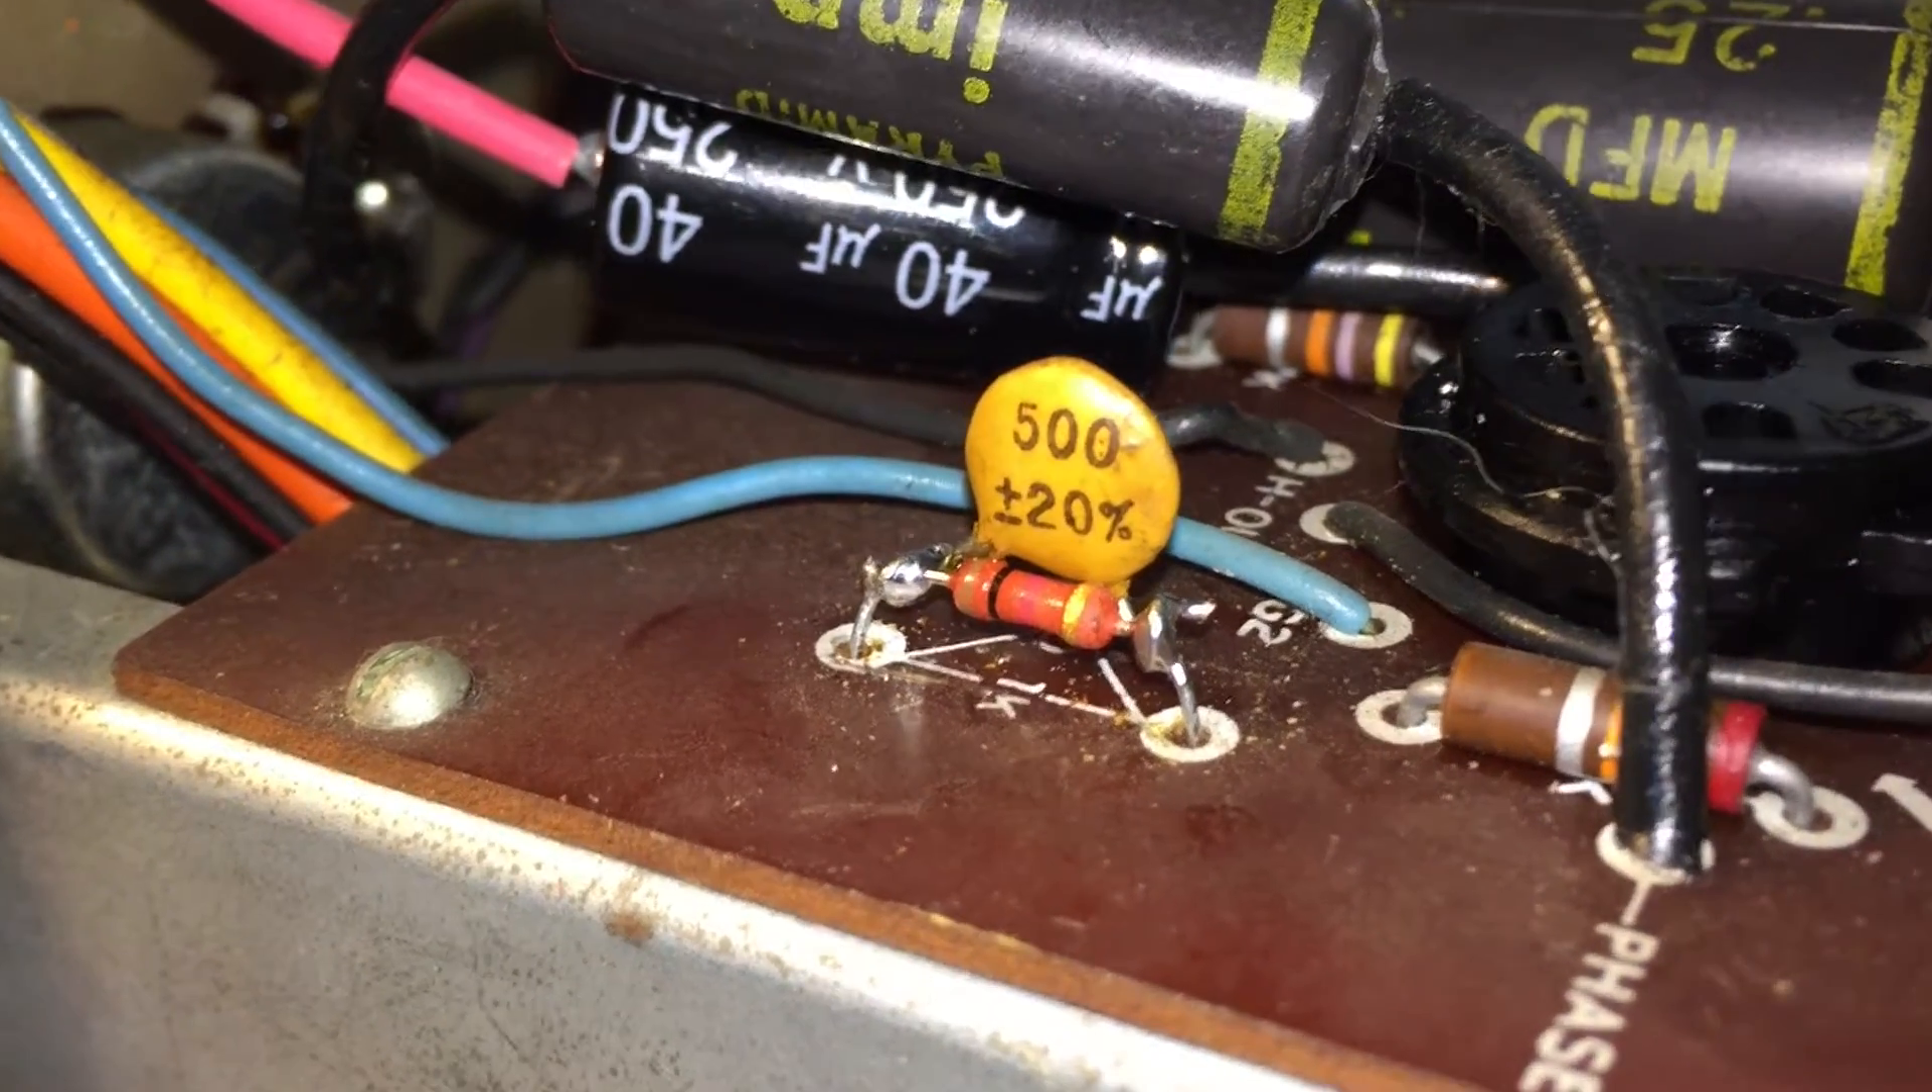Now I've got the capacitor re-tacked onto the new resistor and this one is done.